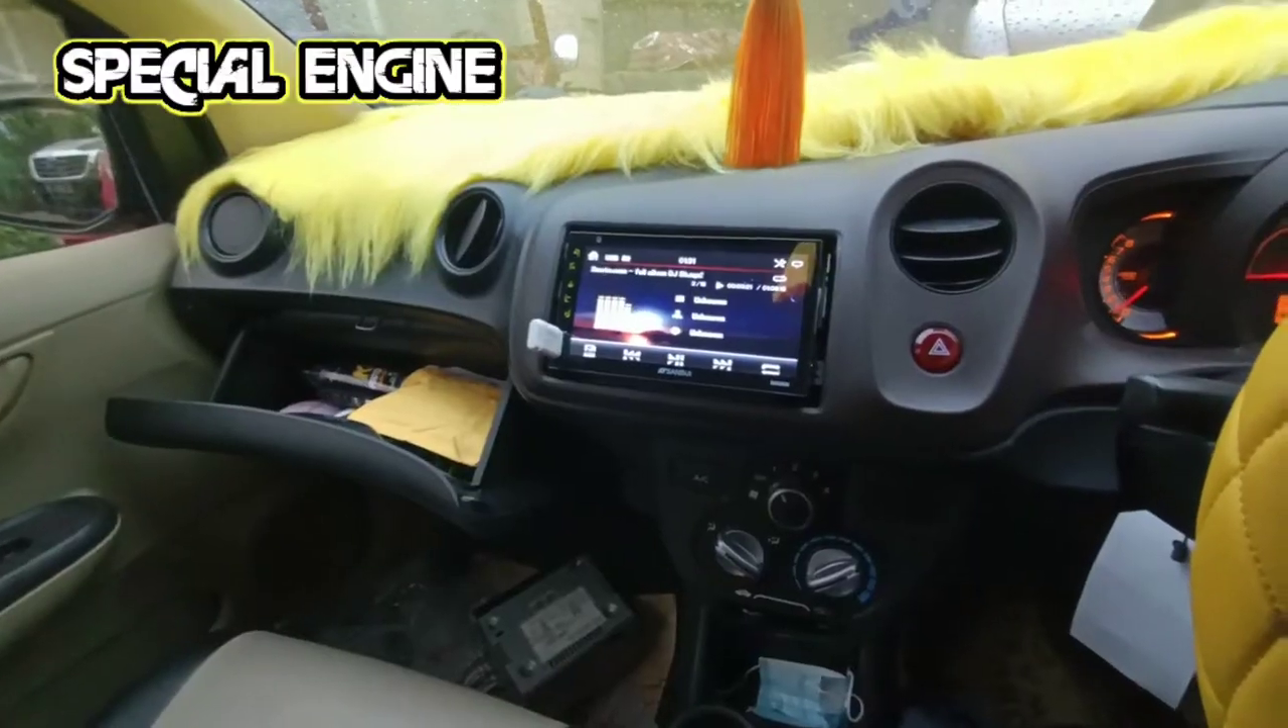Untuk head unitnya sudah terpasang dengan baik.